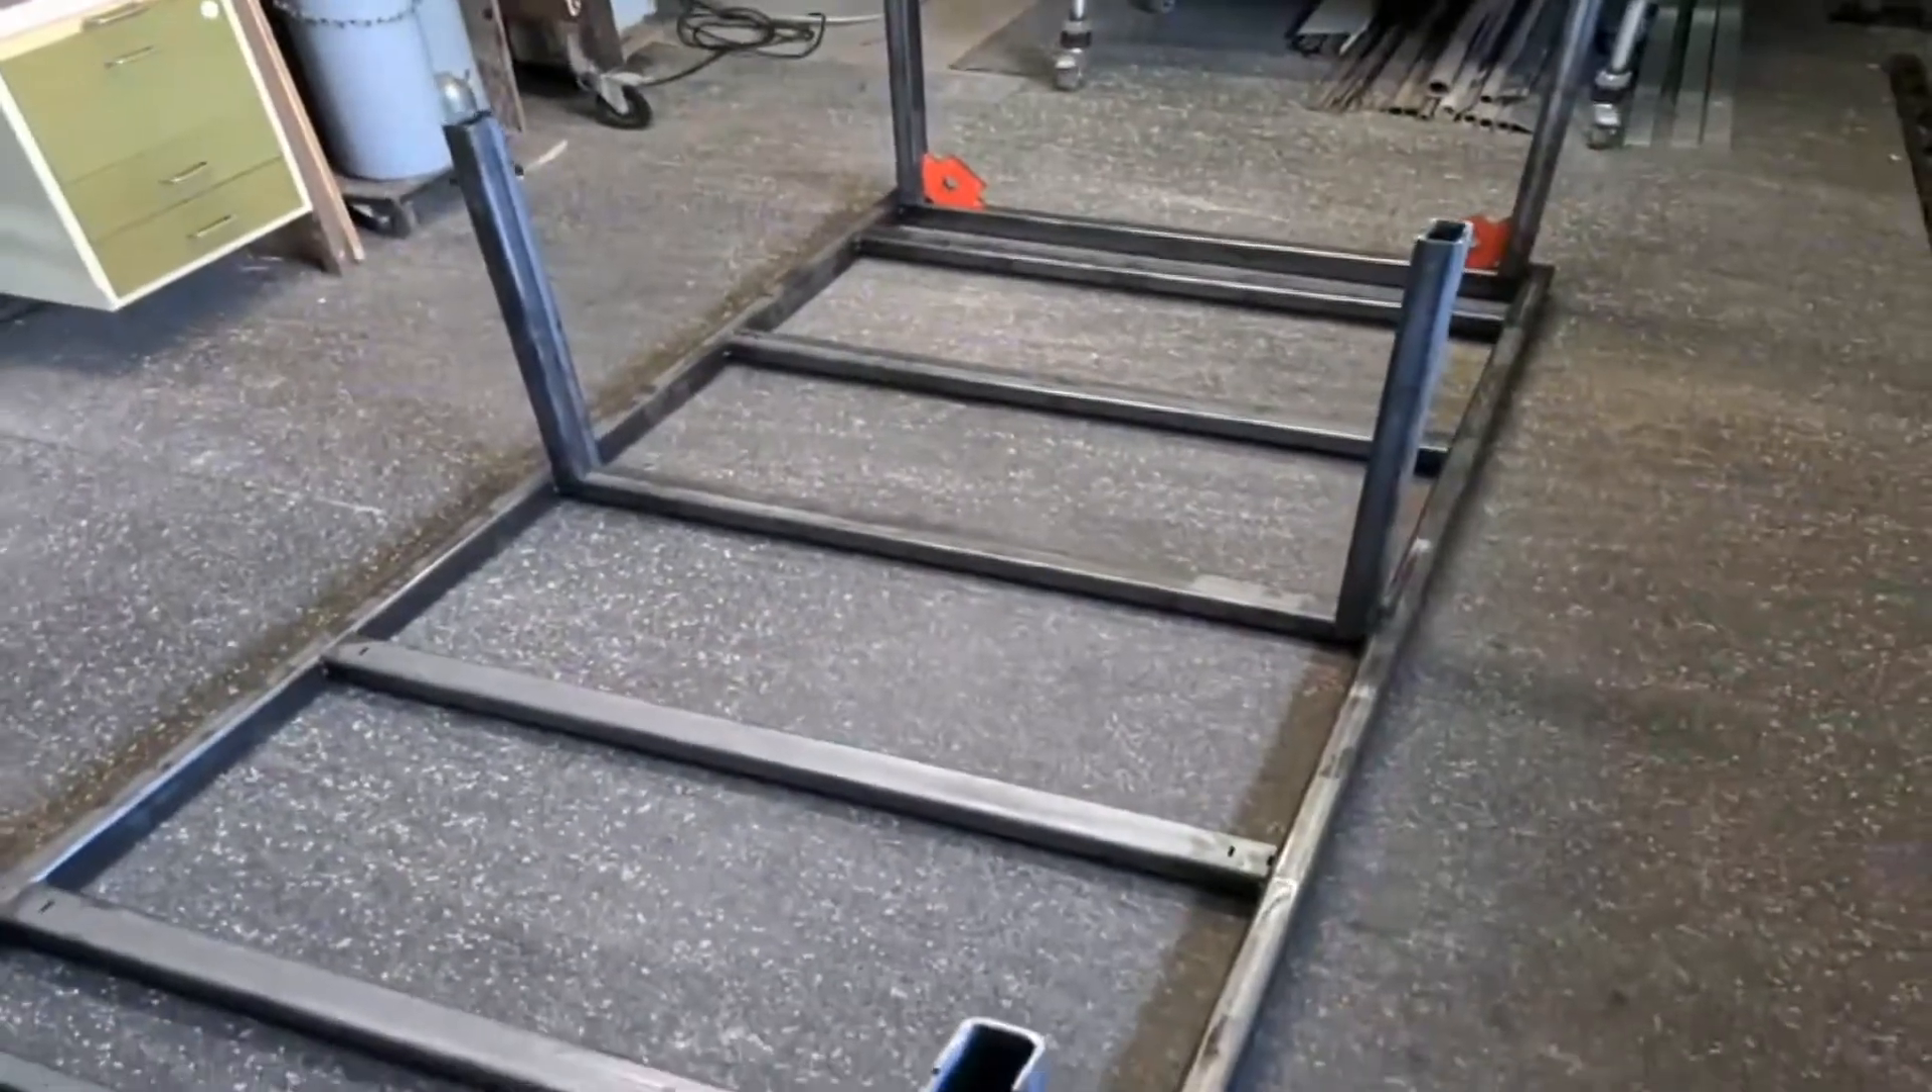Ja die beine sind jetzt aufgesteckt jetzt werden die noch ausgerichtet und gepunktet.